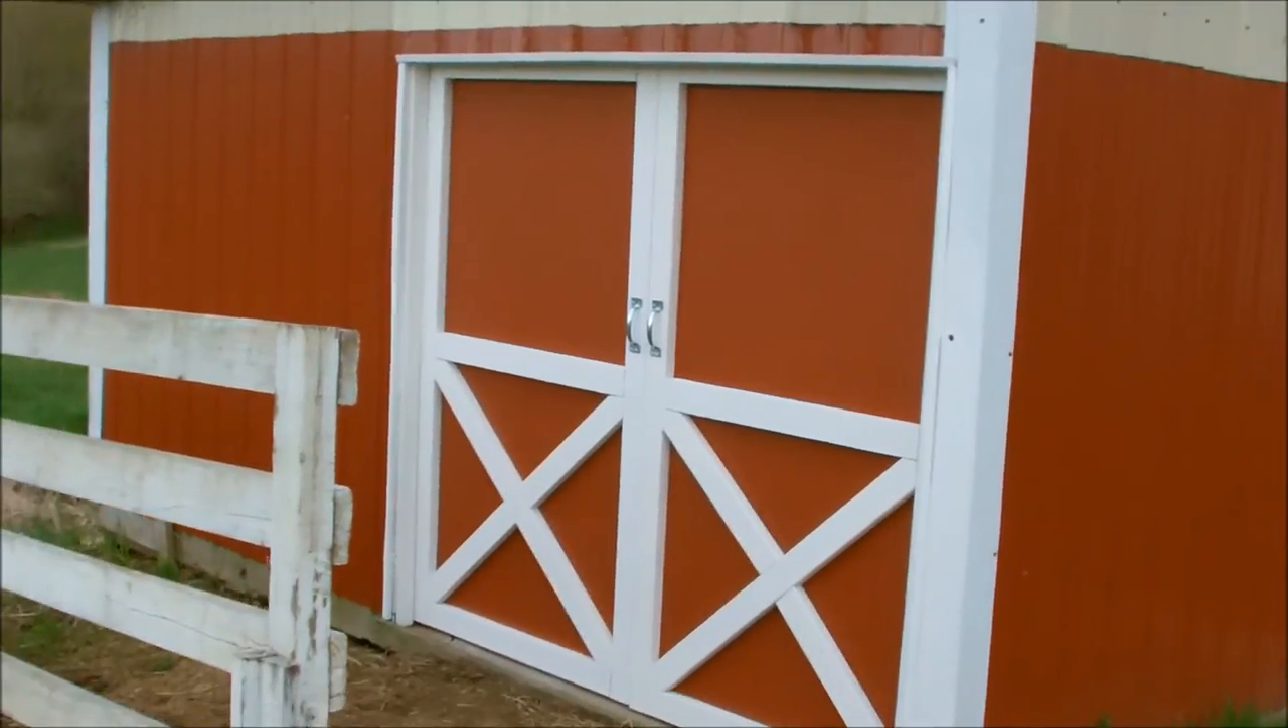There is the finished doors.